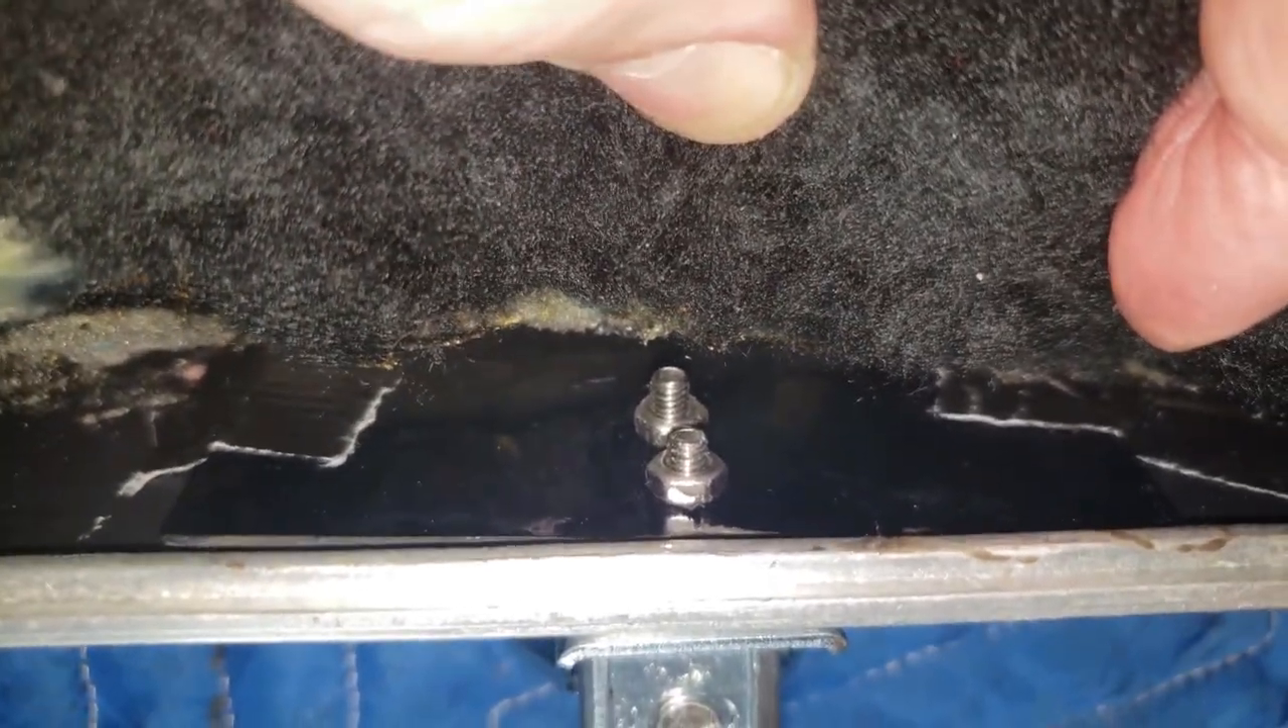And you can see the two nuts and the plastic that I put in there that is reinforcing everything.